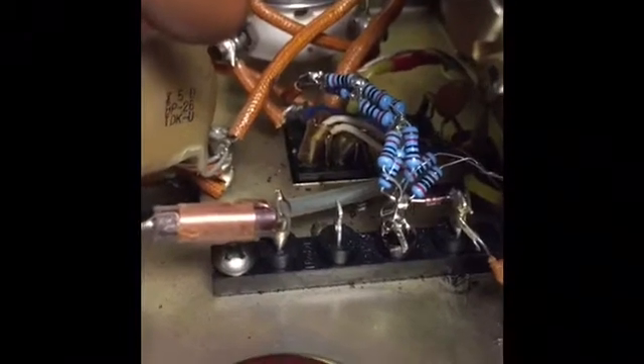Here's the repair and look at all those resistors basically I built the bank of resistors to get my 10k at about two watts.